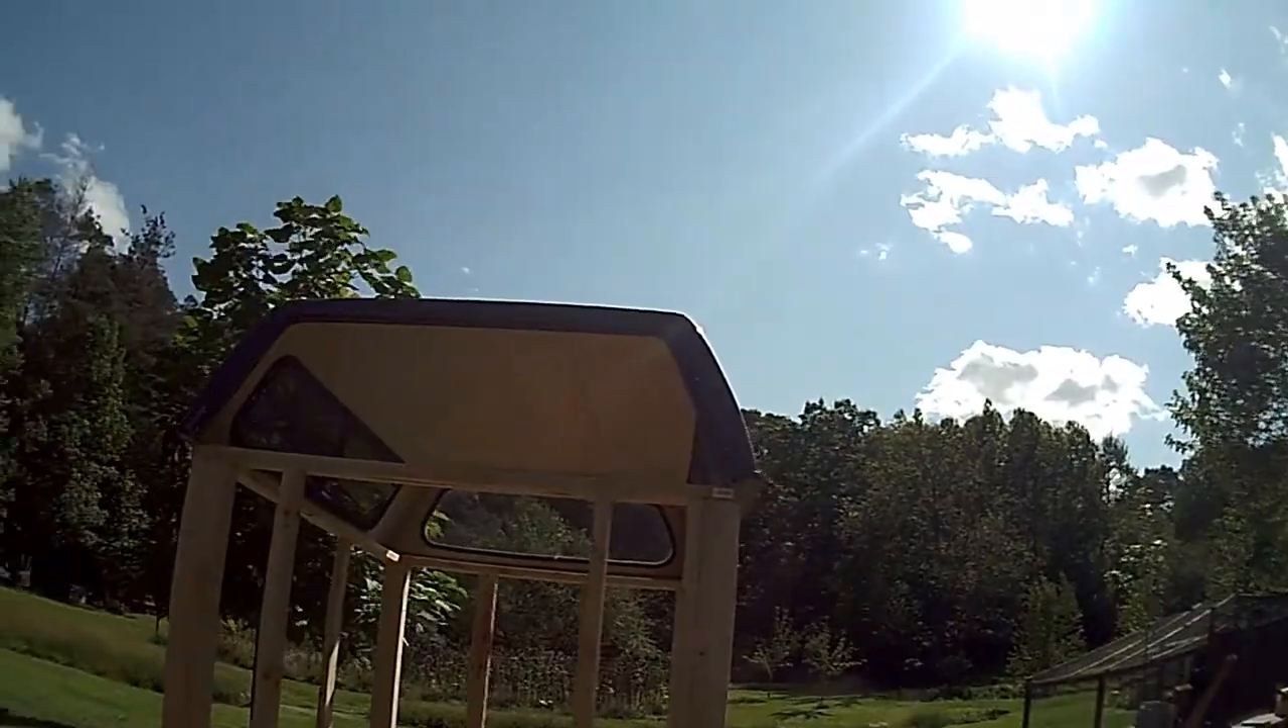So I've got the sides framed up. I've got the truck cap sitting up there.